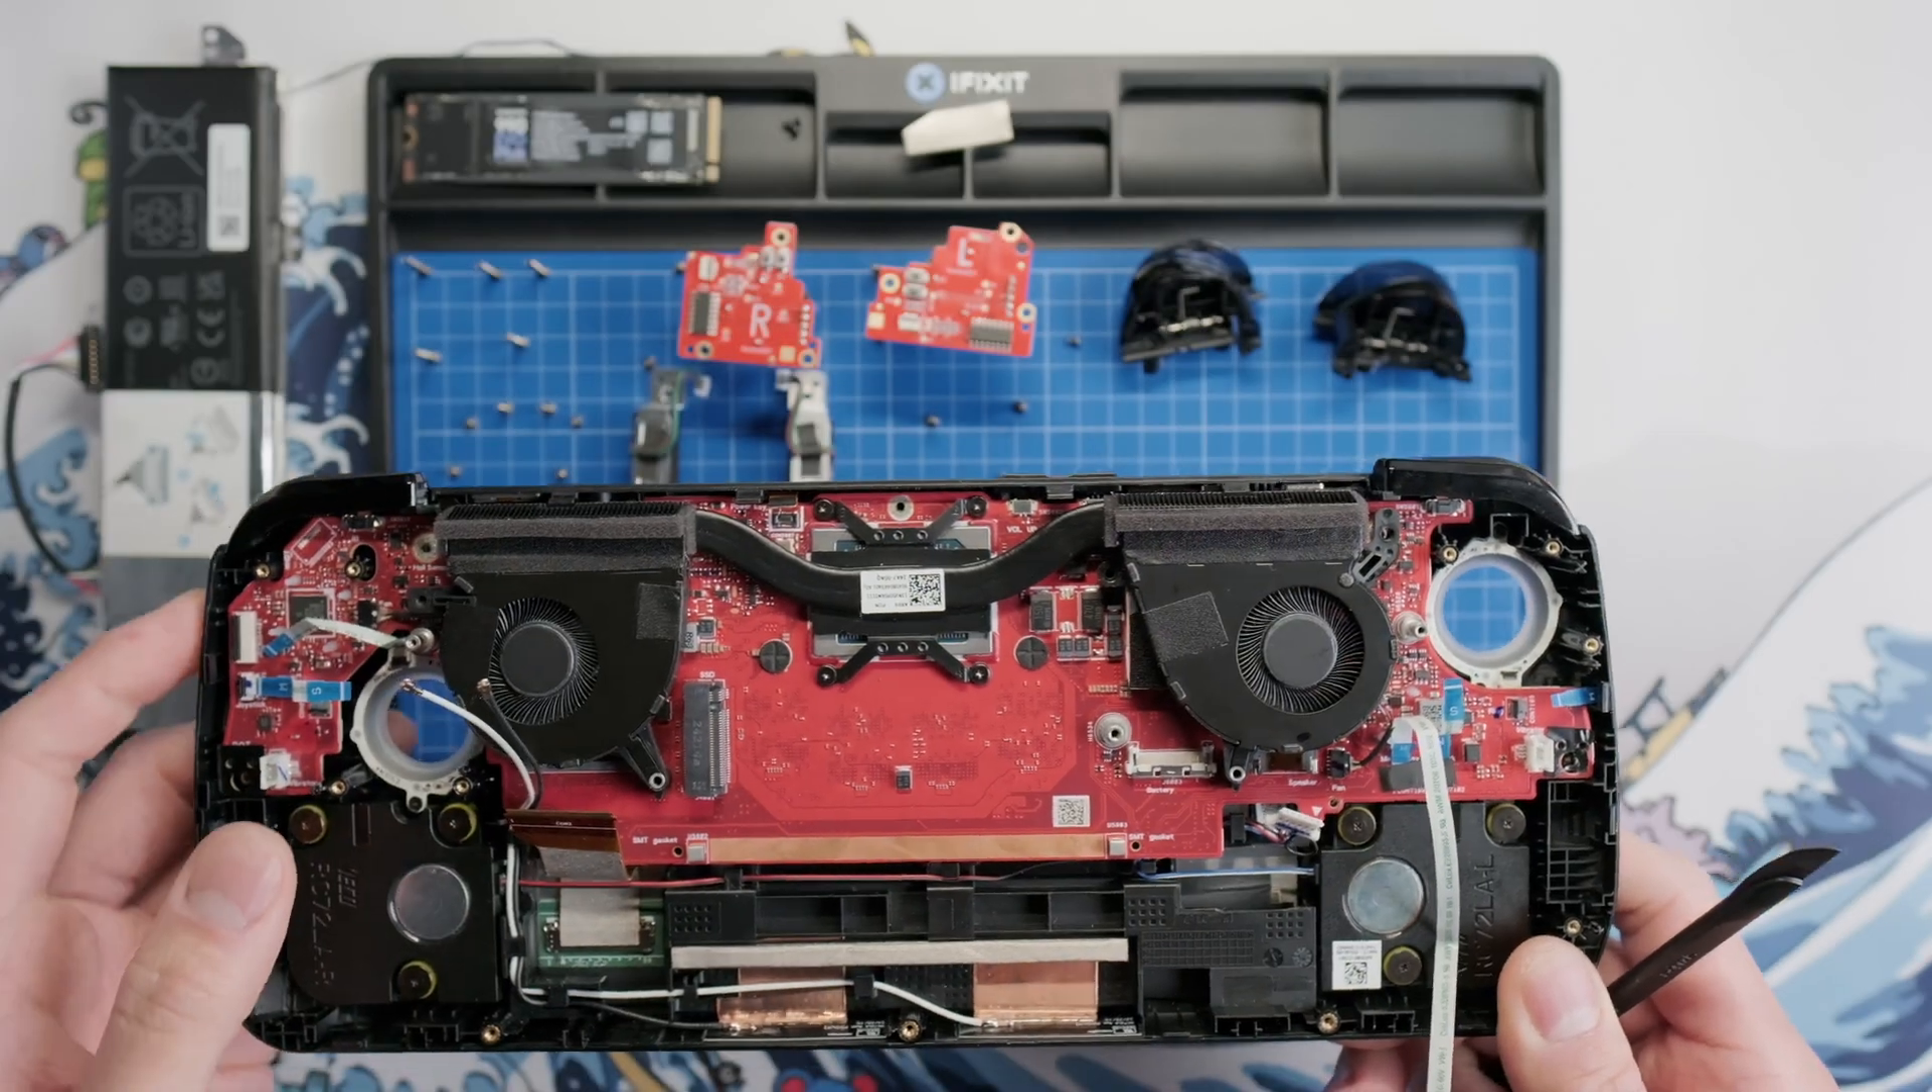Double check that all the cables are above the board and aren't pinched underneath, and we can now fully see our motherboard in place.